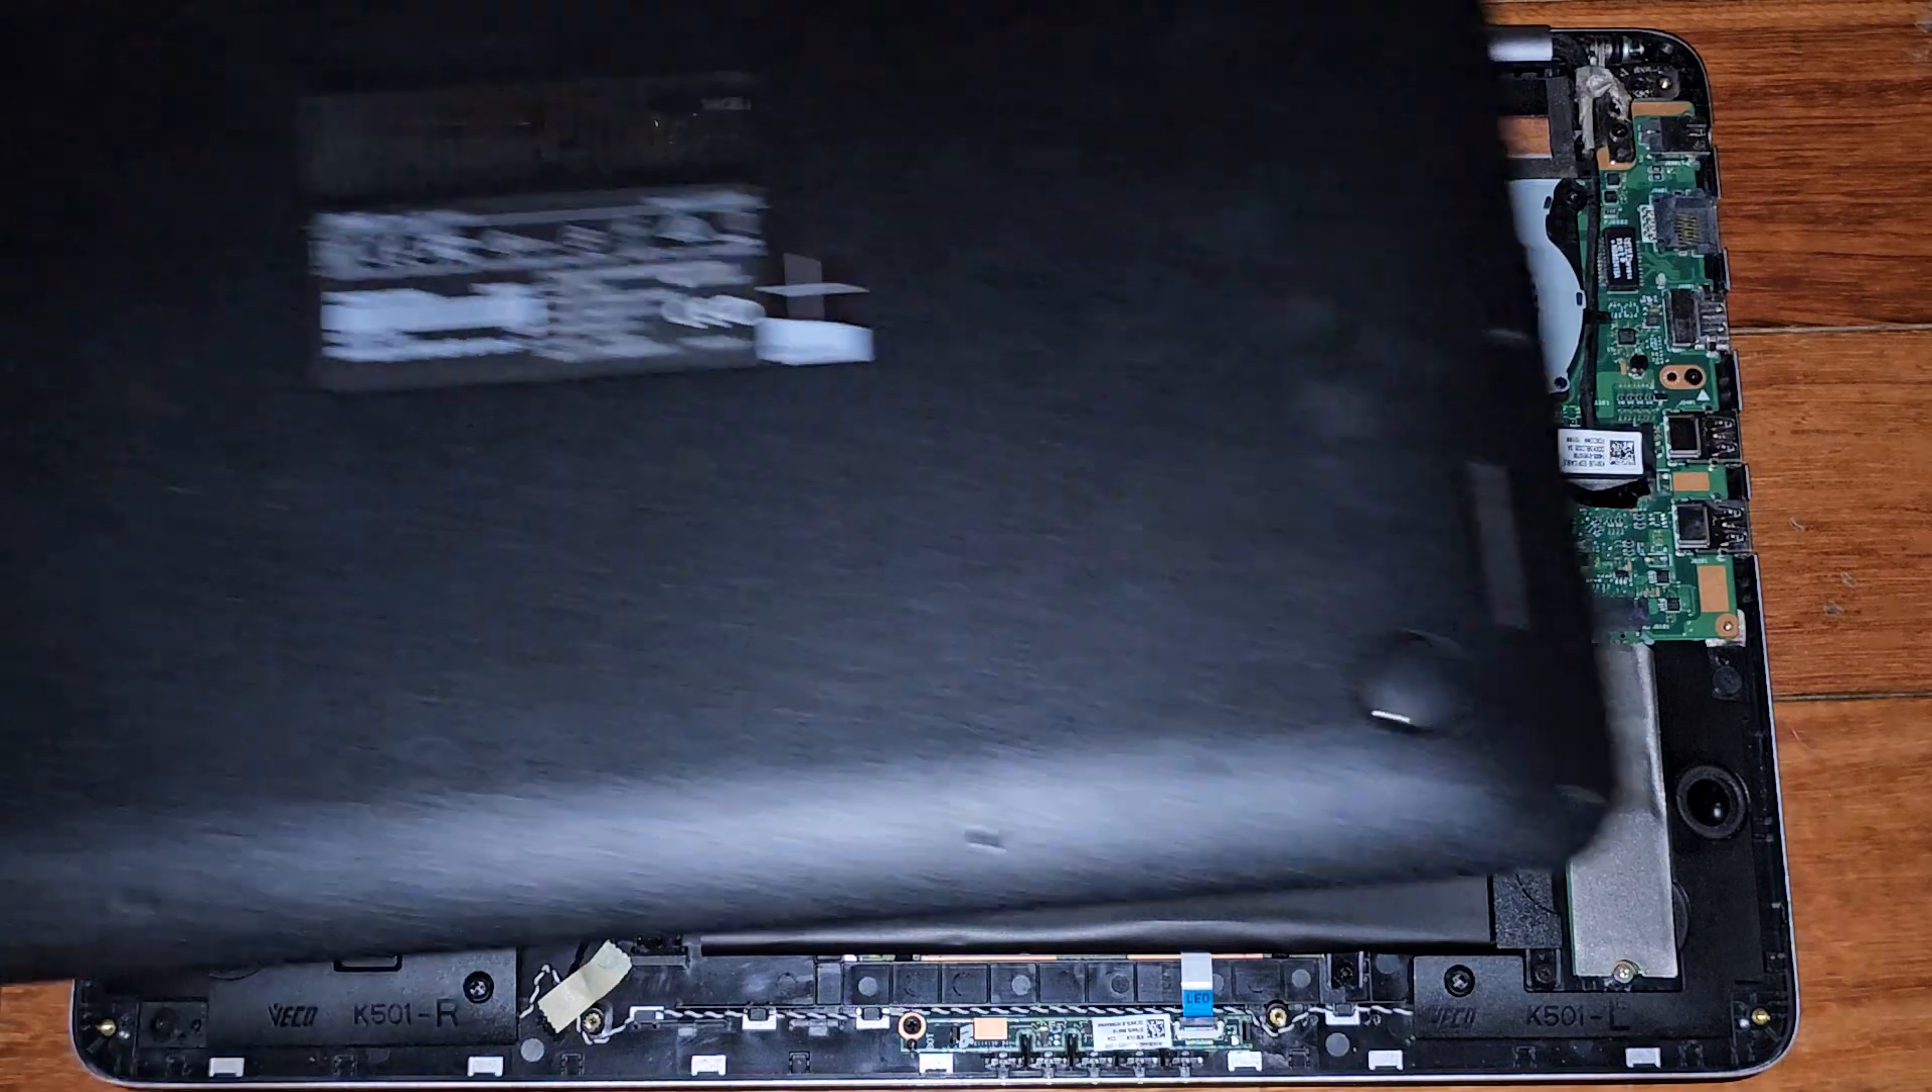Then we just got to get the bottom cover back on and that's pretty much it.